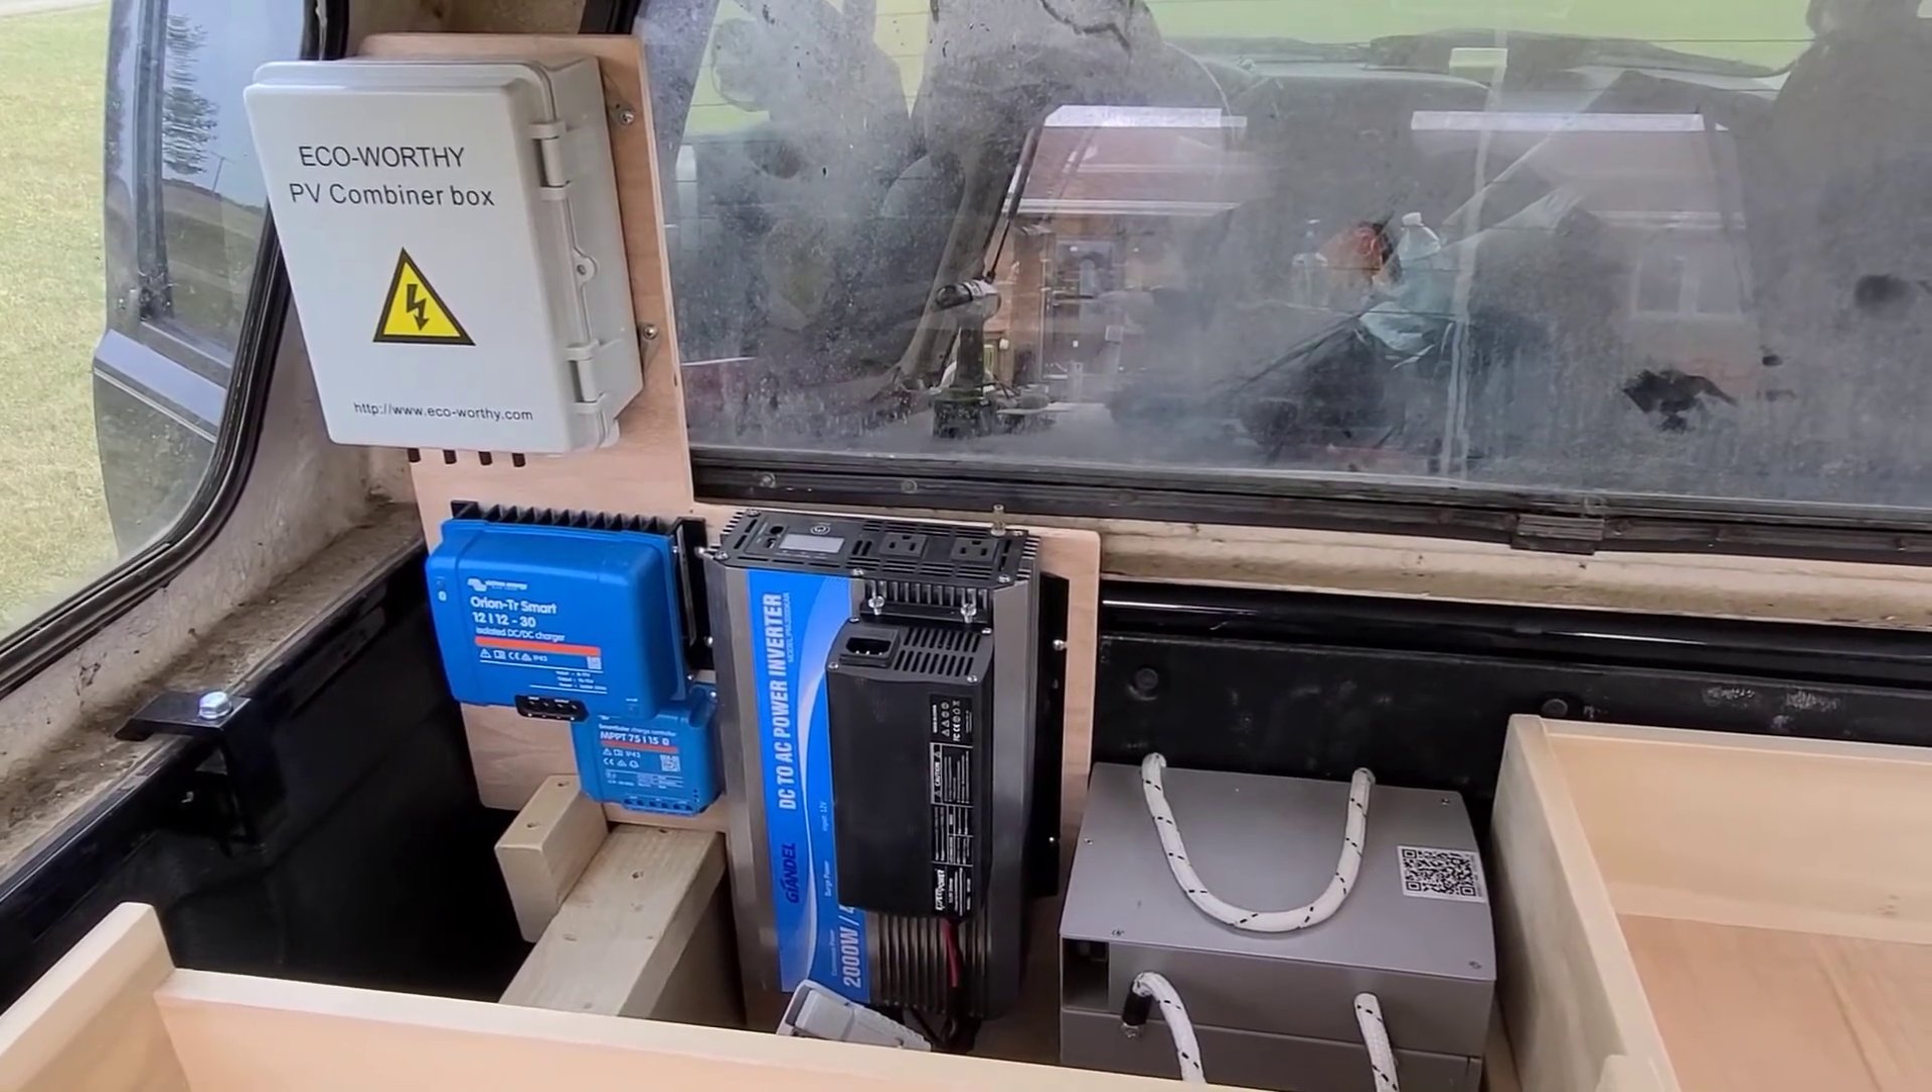So I got the wood cut, I got all electronic components mounted, and the battery next to them.